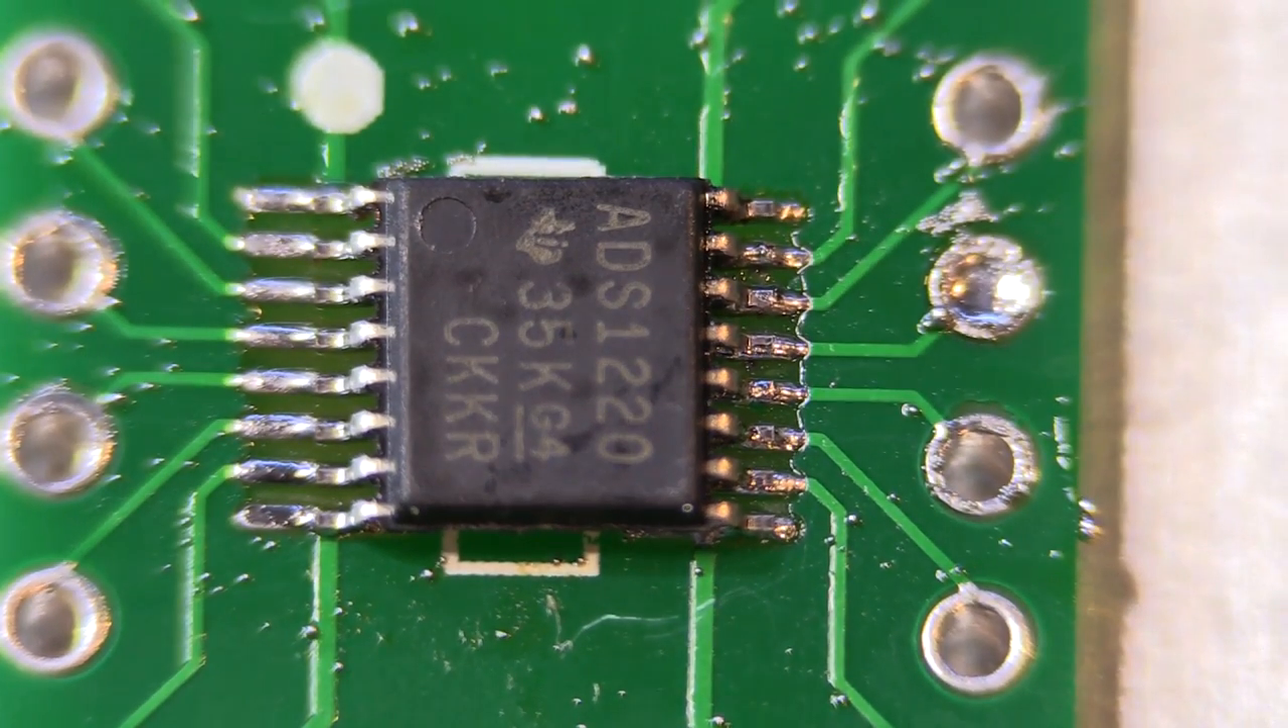All the pads look nicely lined up now.